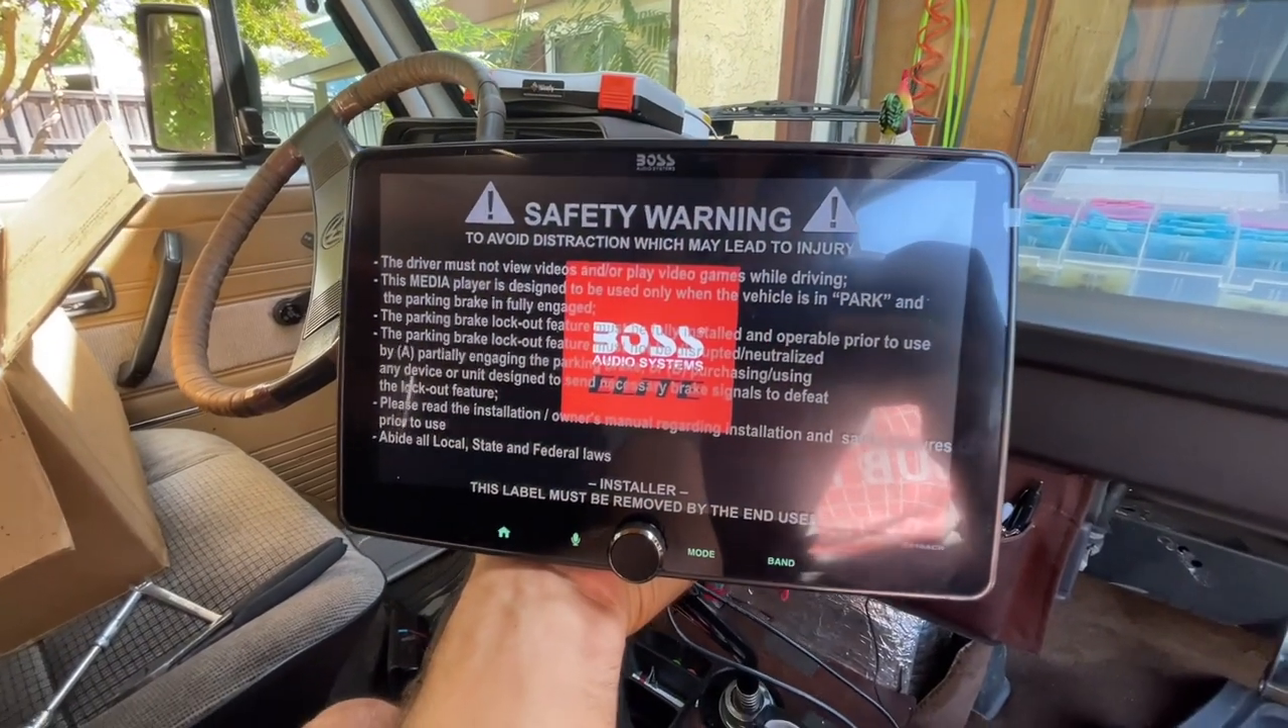I still got the plastic on the screen as you can tell.